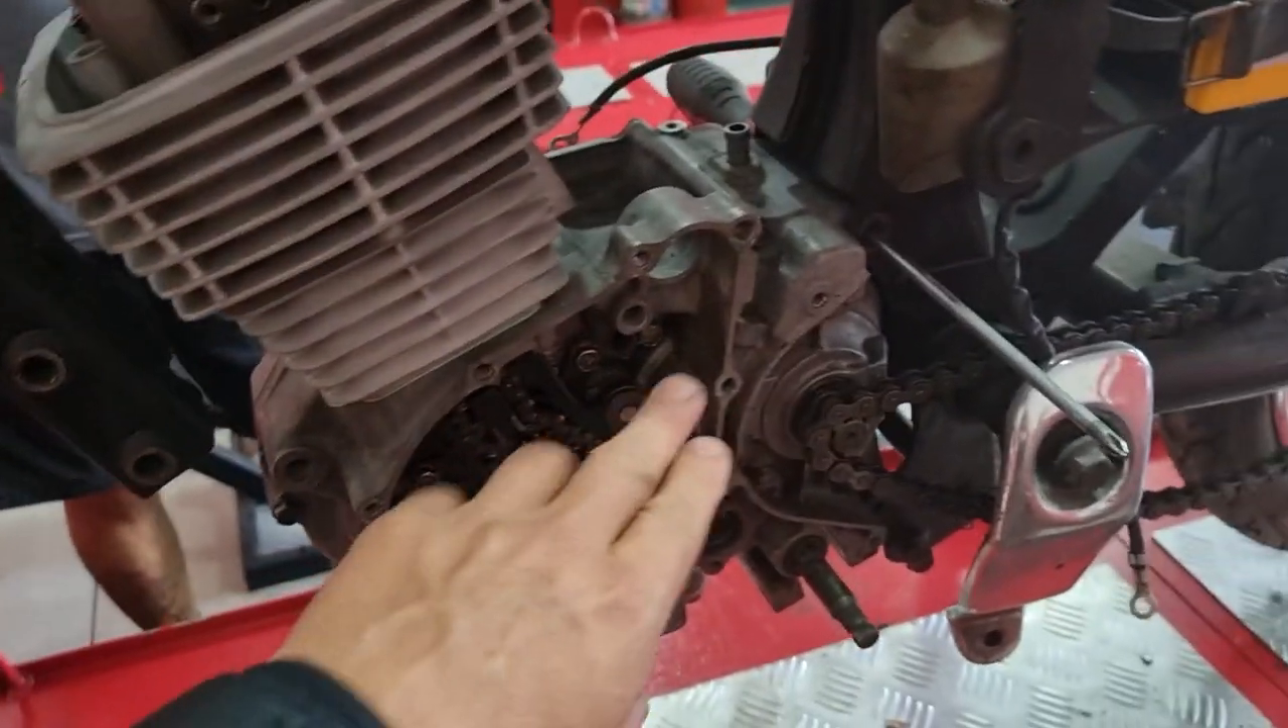O motor já tá no quadro Certo? Agora falta eu Fechar as tampas.